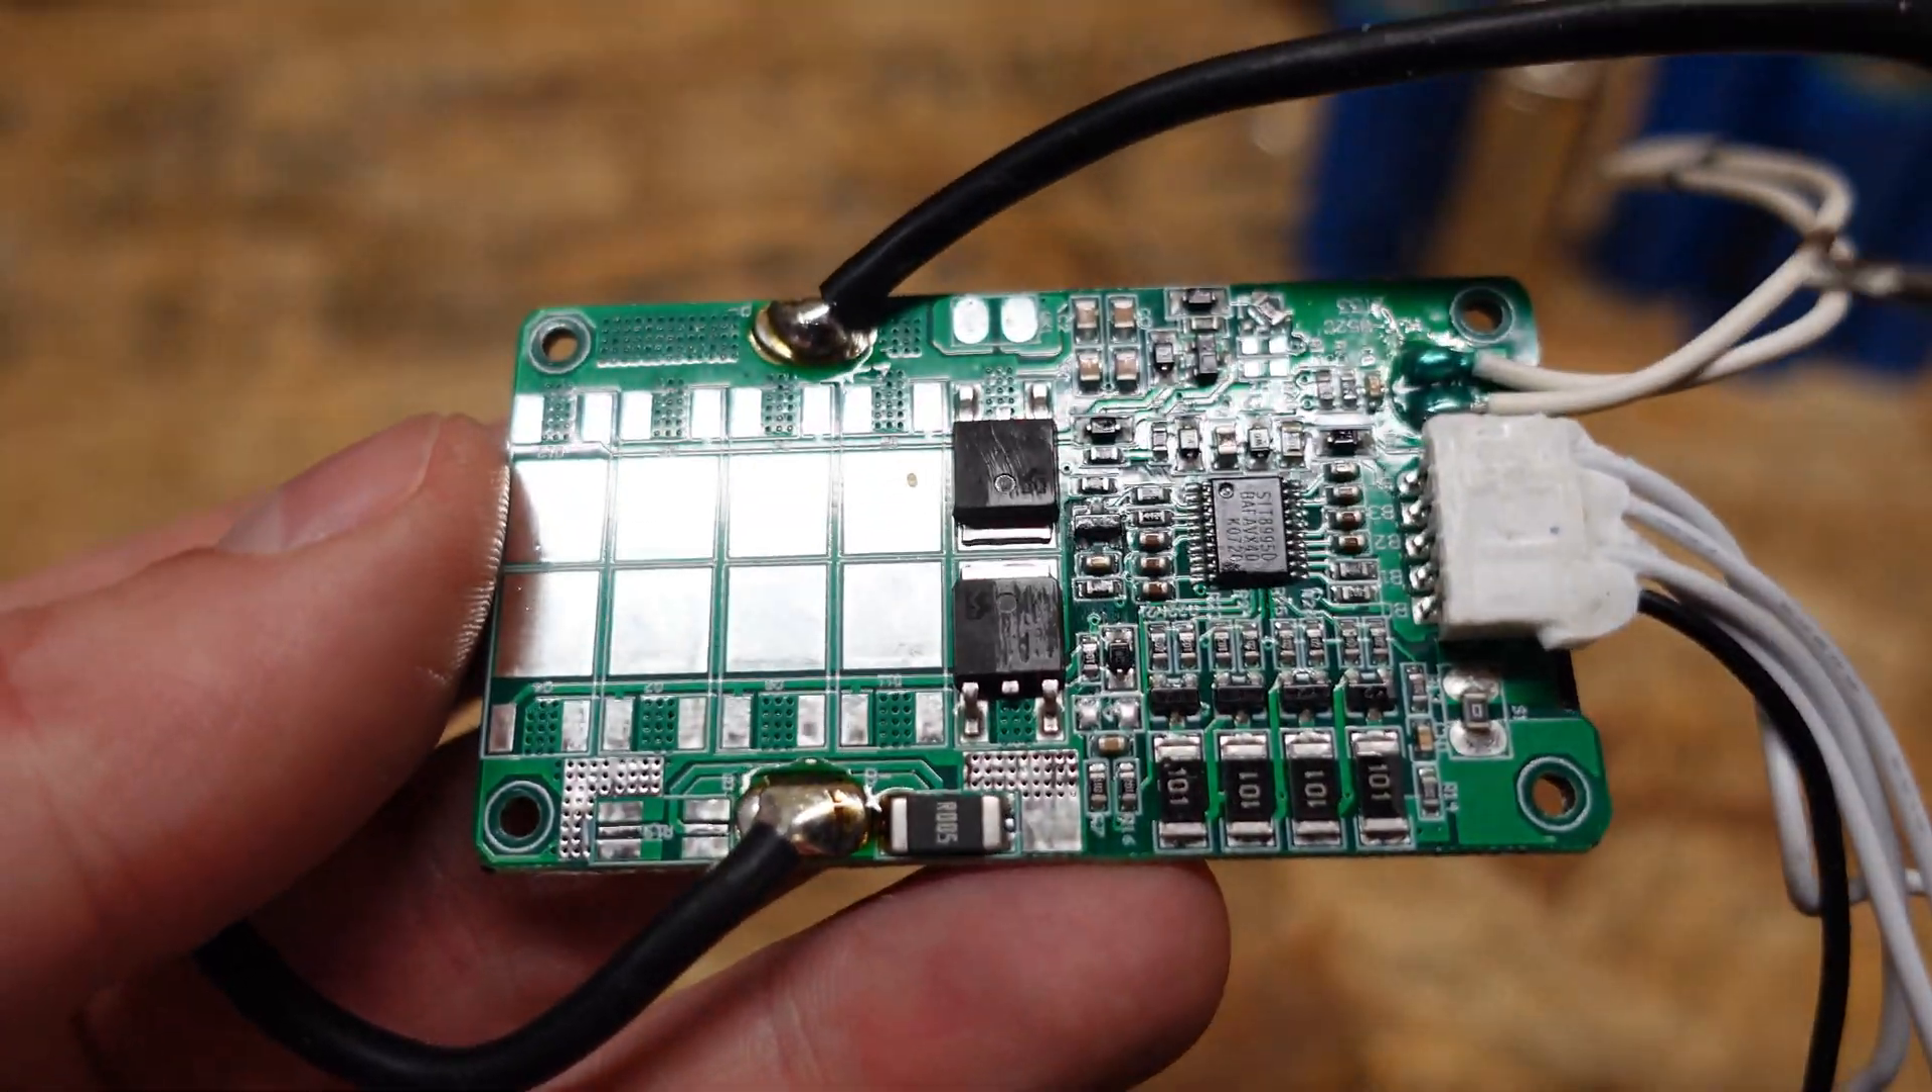I did pop the cover off the BMS here just so we can take a quick look.